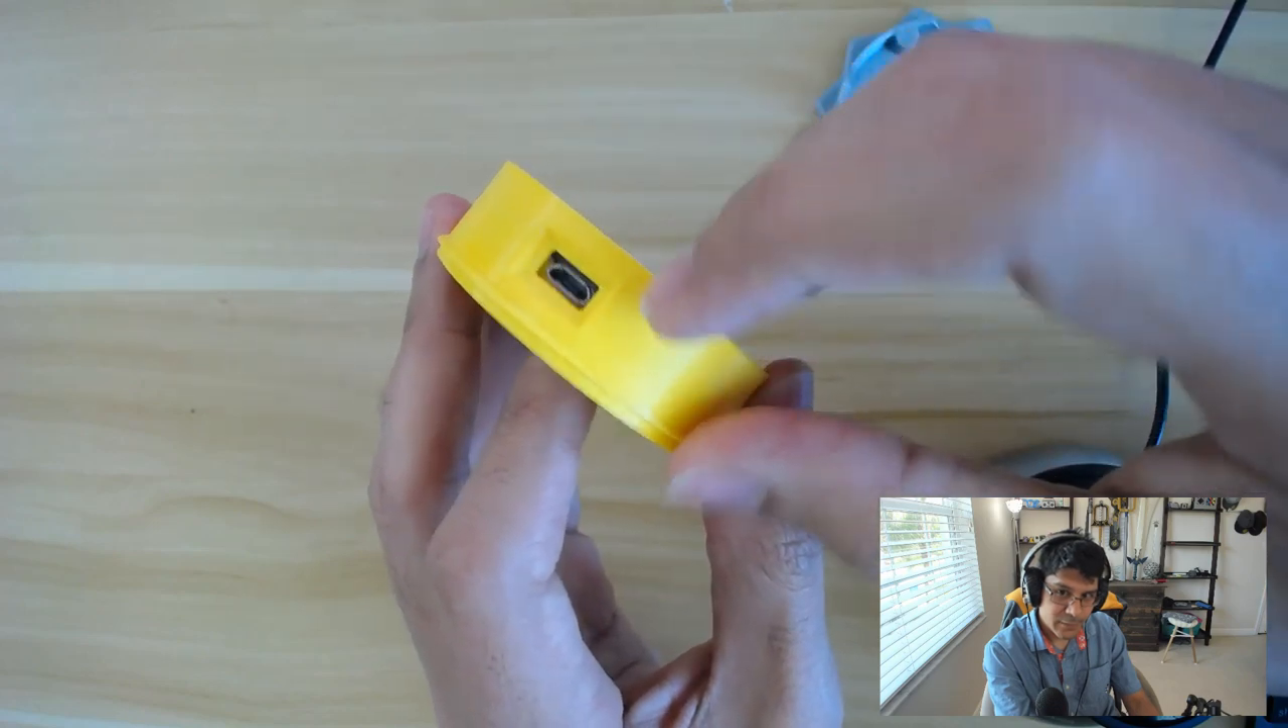You'll see that the USB port lines up nicely as well.